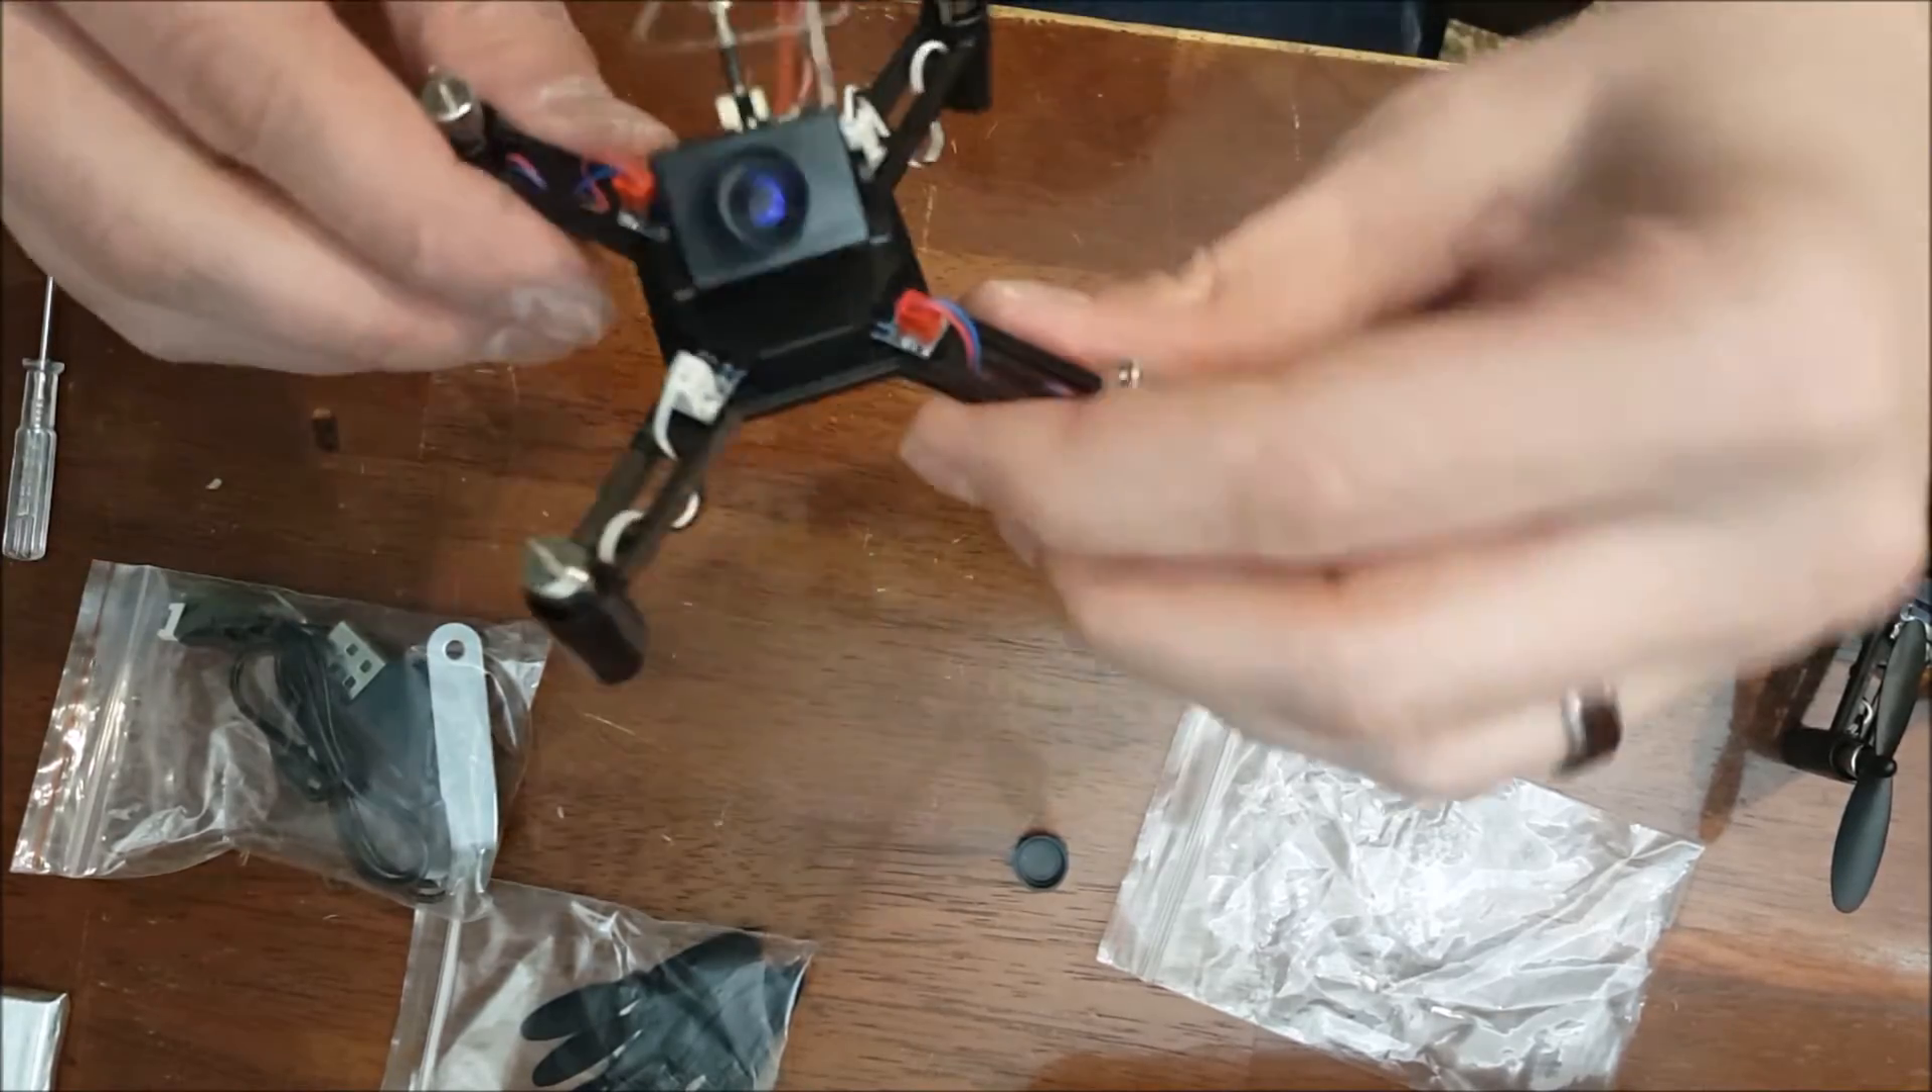So, we've got our camera on now. That's looking pretty good.